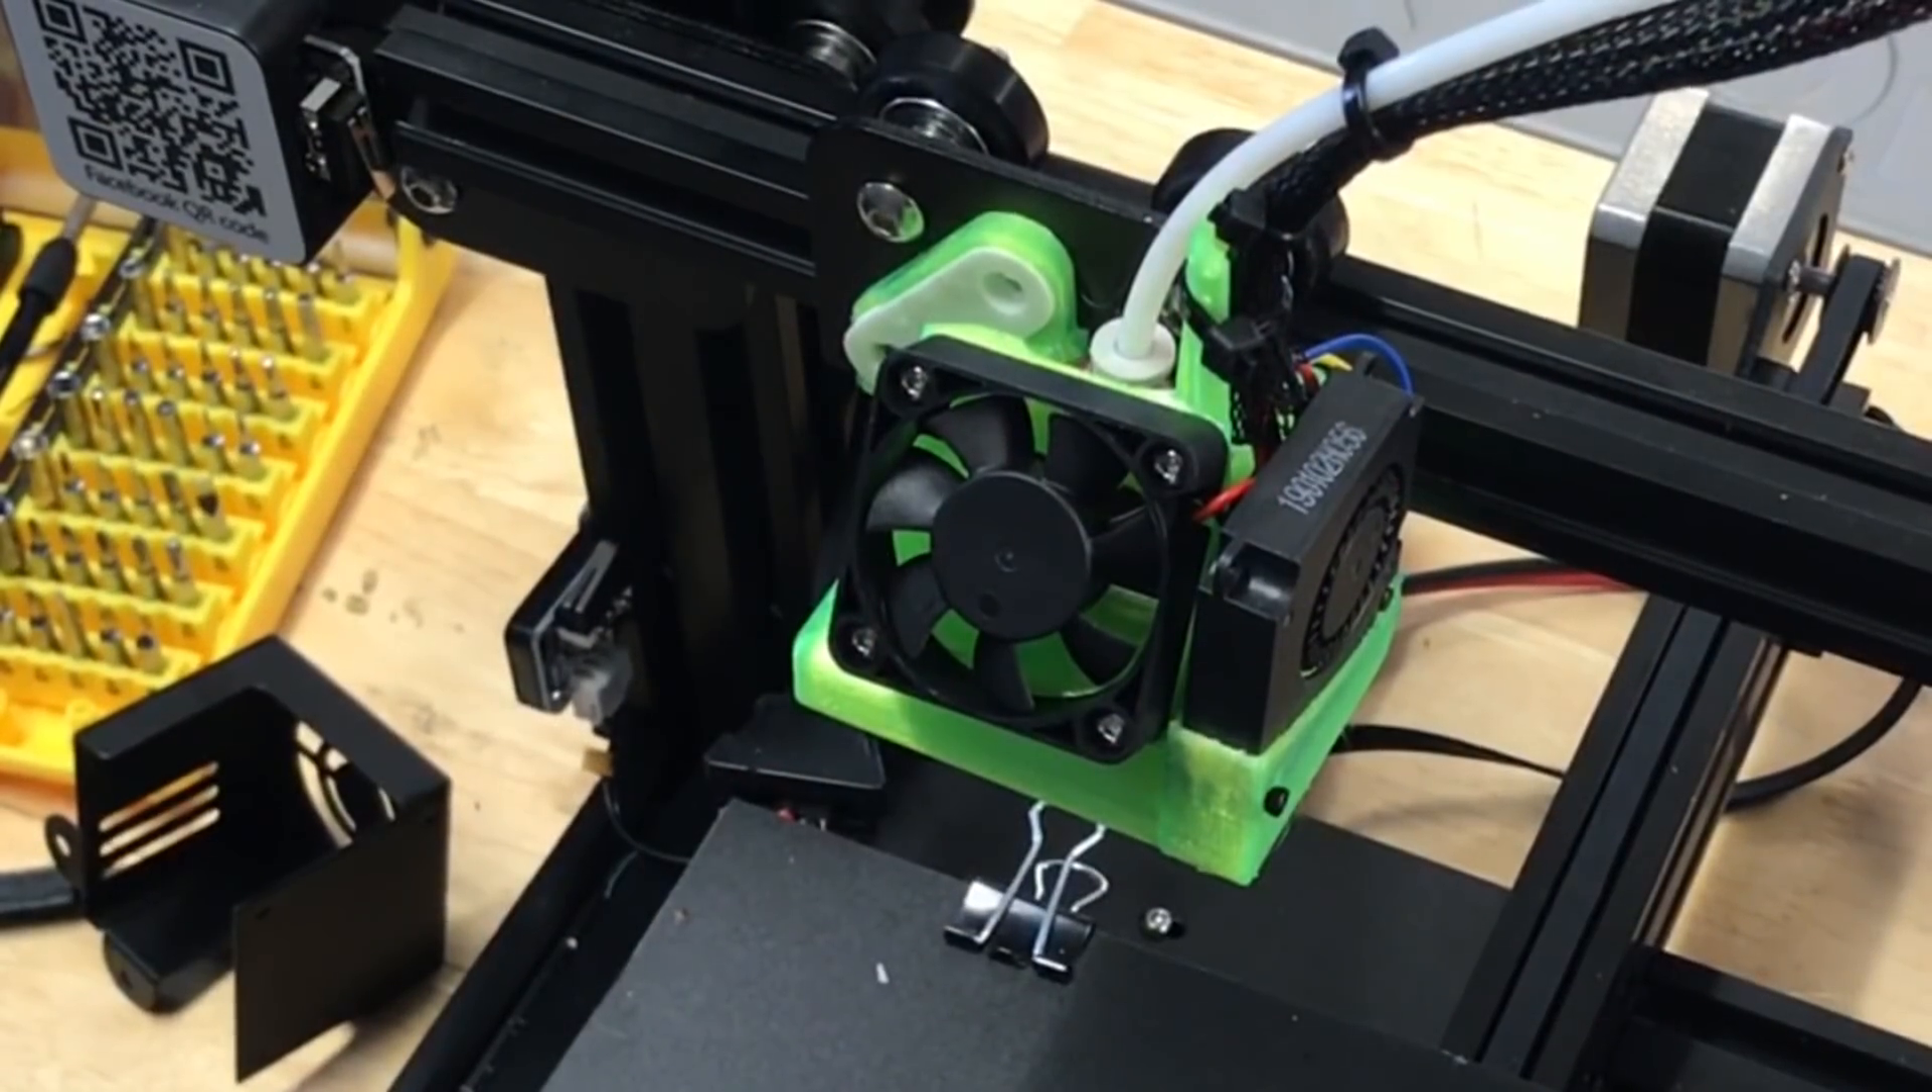And I didn't put a cover on the fan so it's a bit exposed.